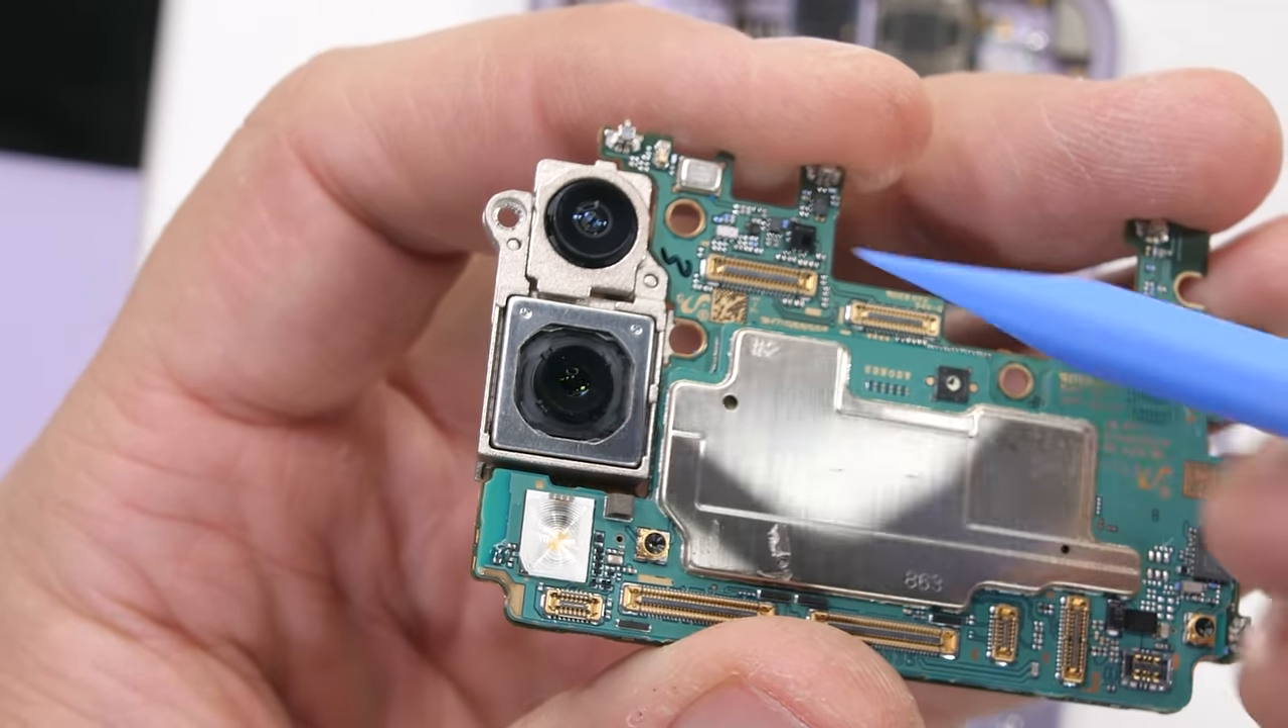Finally, with the motherboard out, we can see the top 12 megapixel ultra wide camera up top with no optical image stabilization.